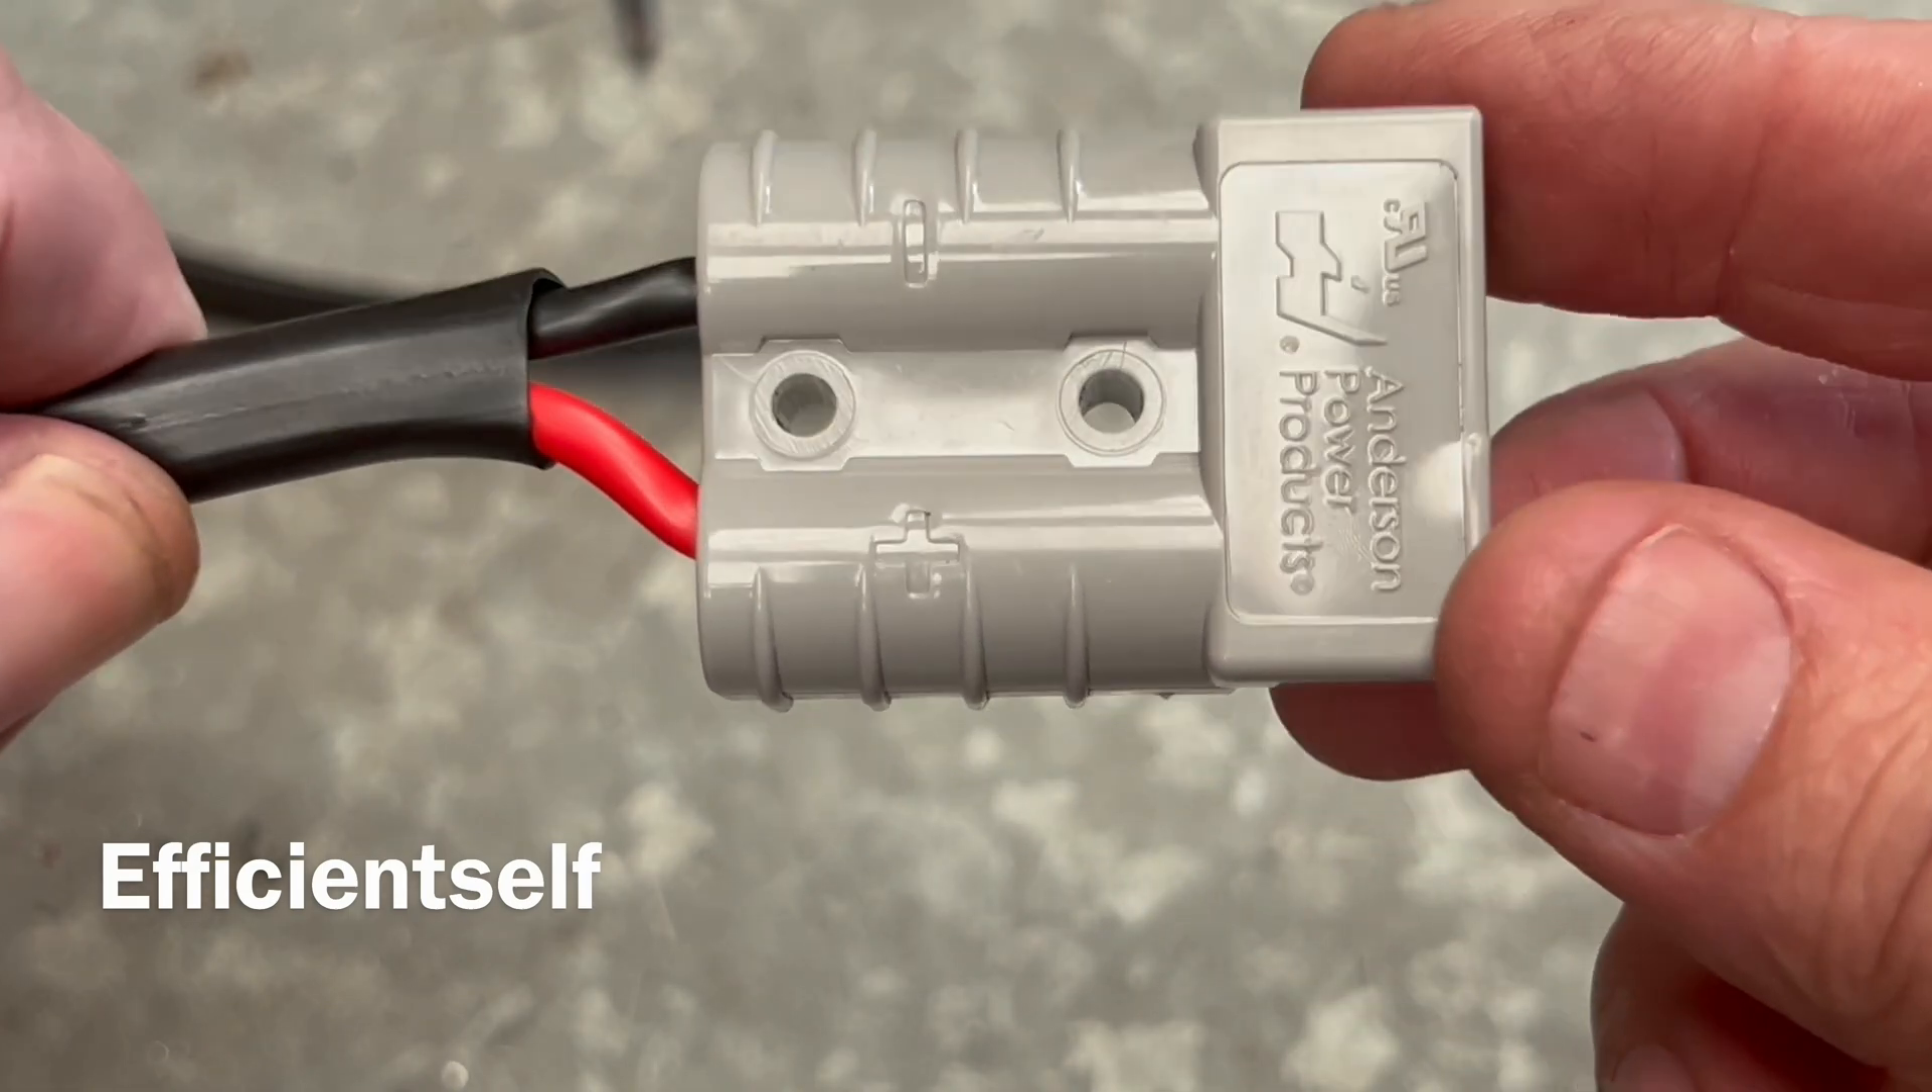That is the Anderson plug installed.